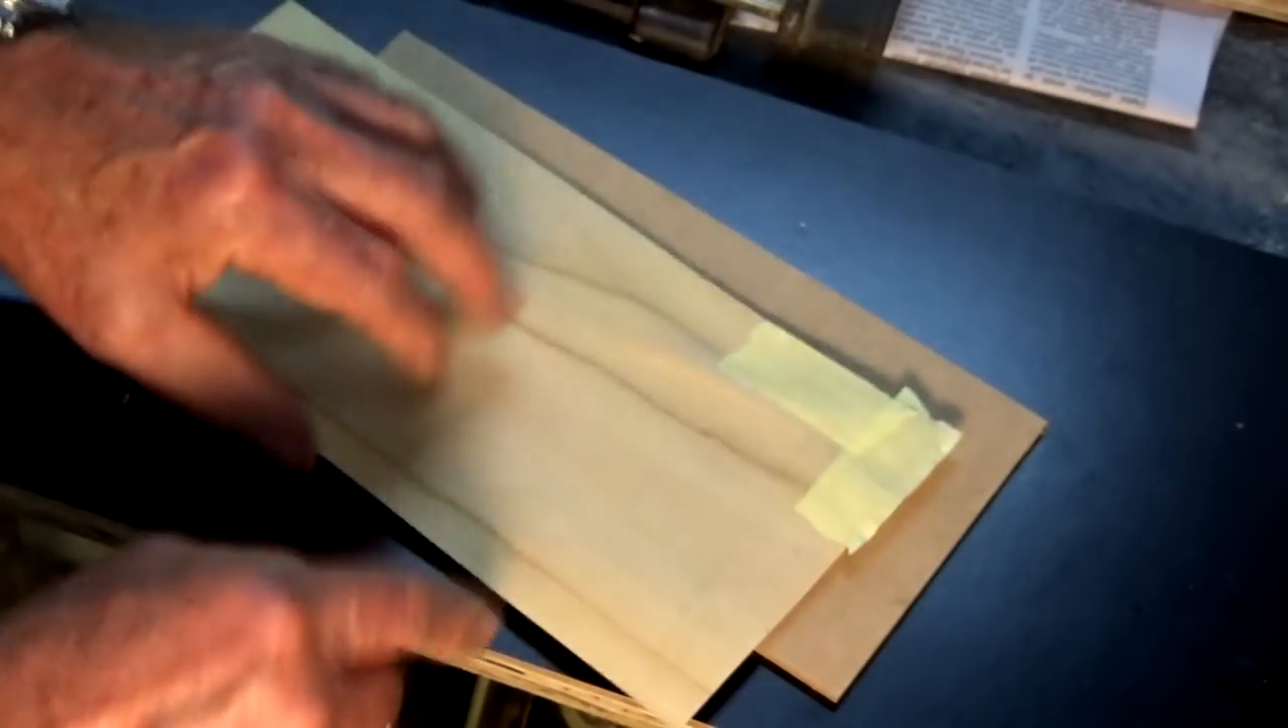This had a split in the corner here, and I've just held that split together with some masking tape.